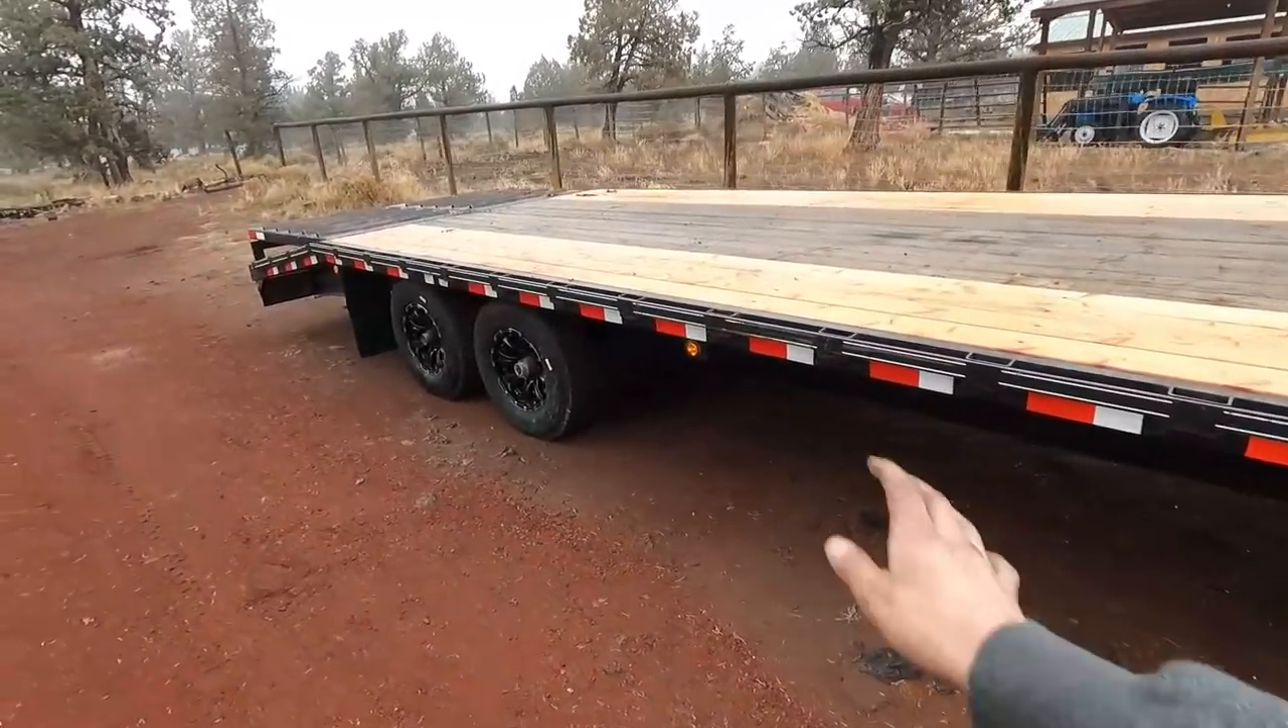Half the new deck boards are in I still got to do the centers.